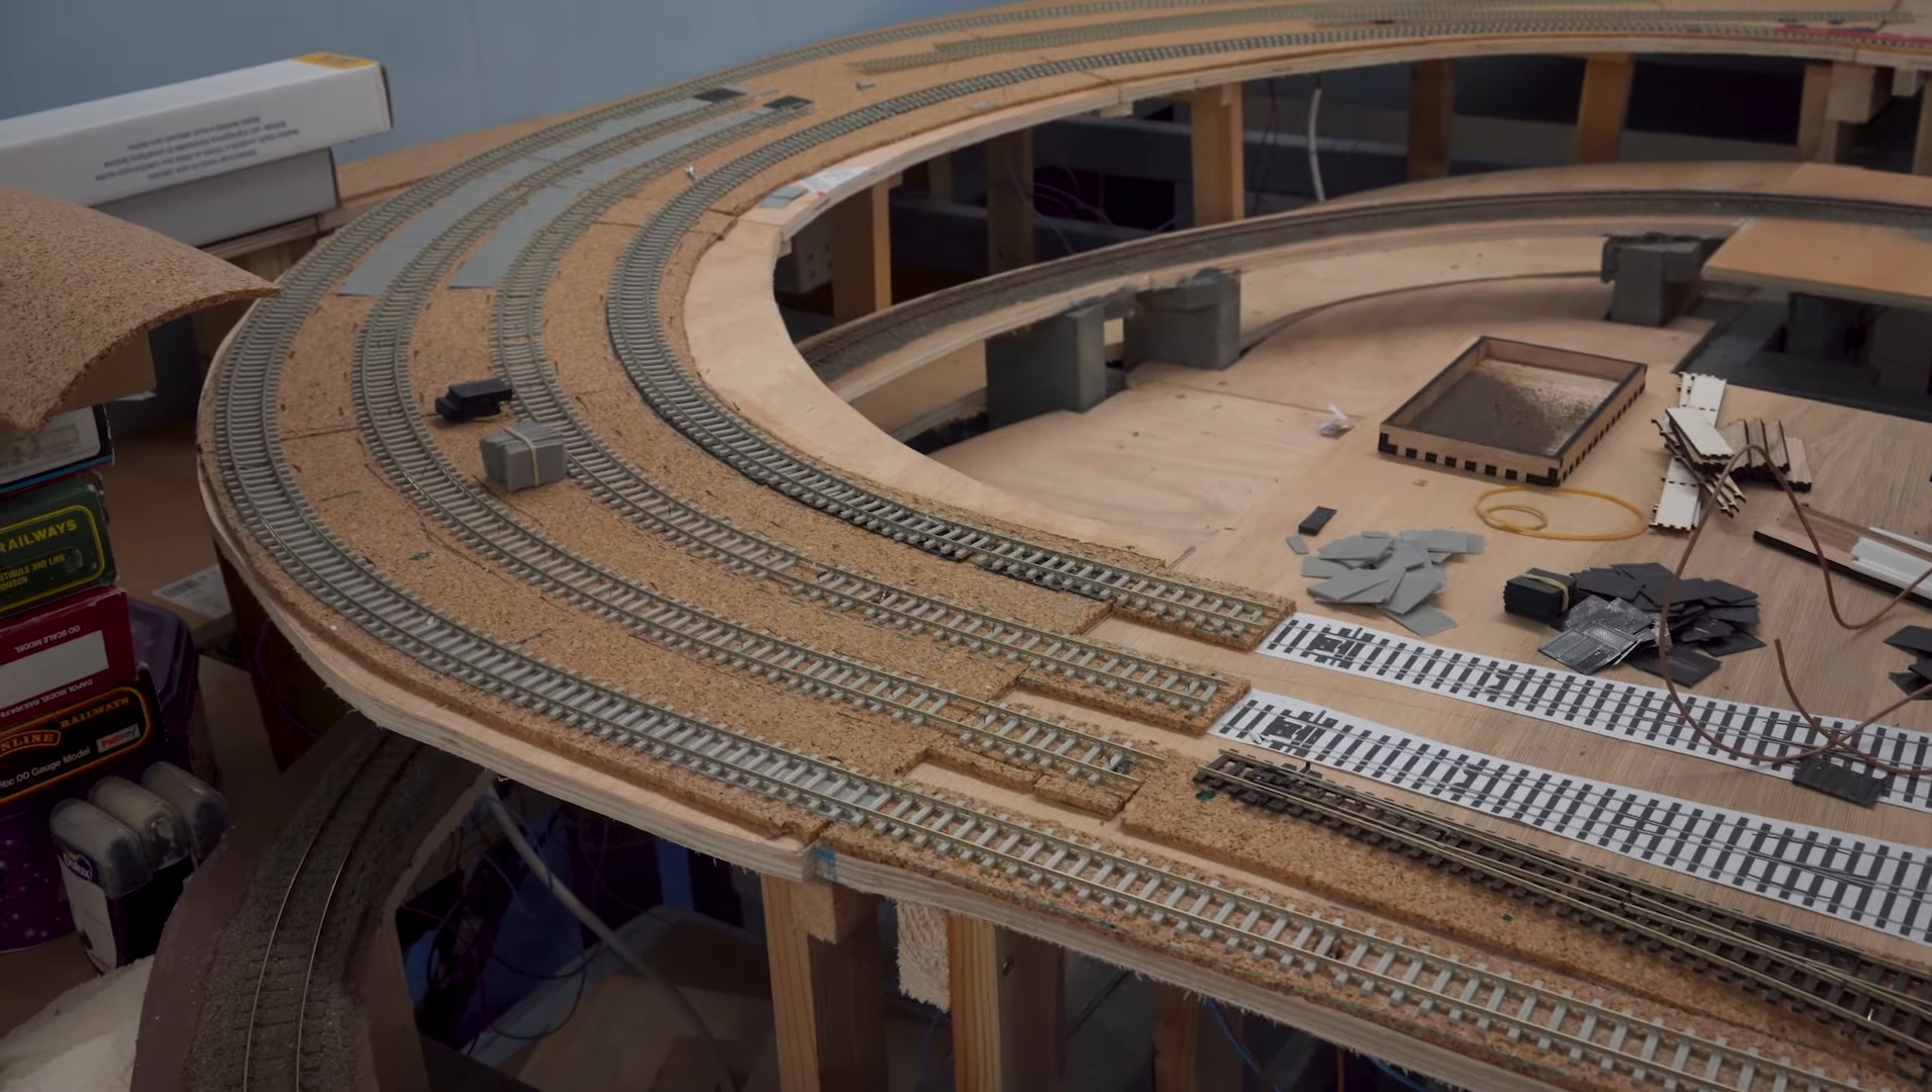On the upper layer you'll see that there is track being laid and there is some super elevation going in.